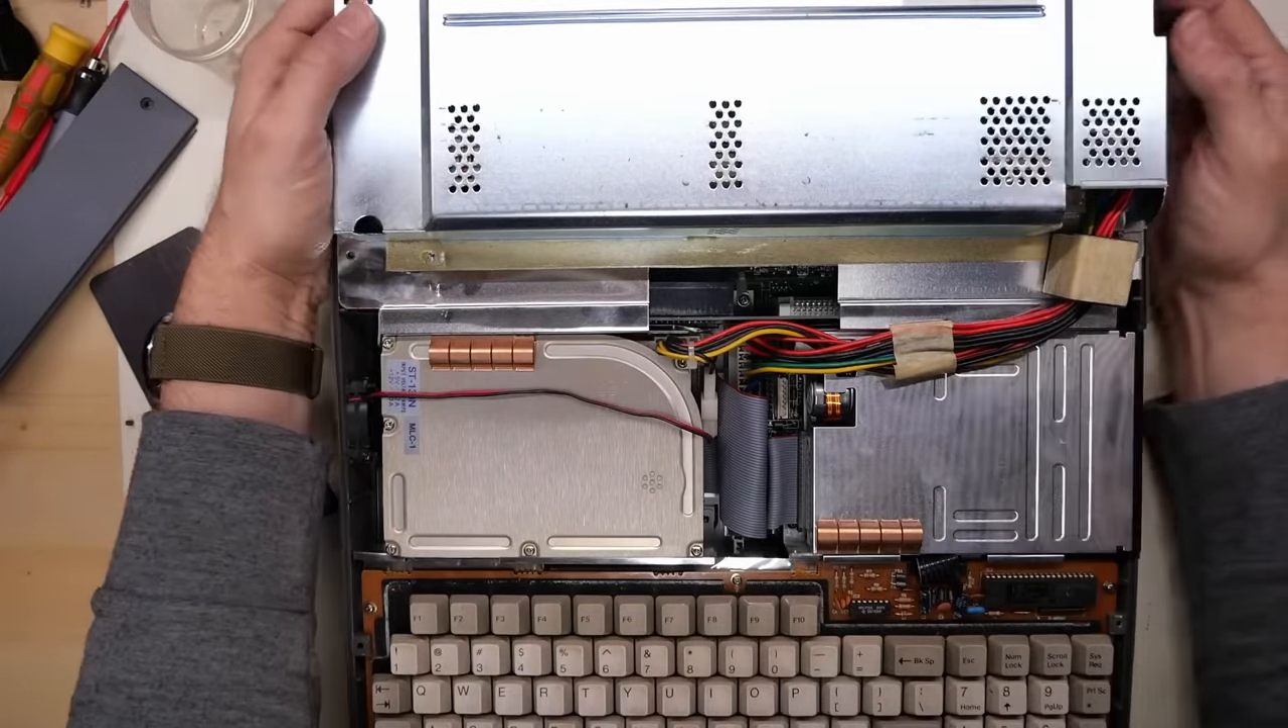There we have it the lid has been removed.